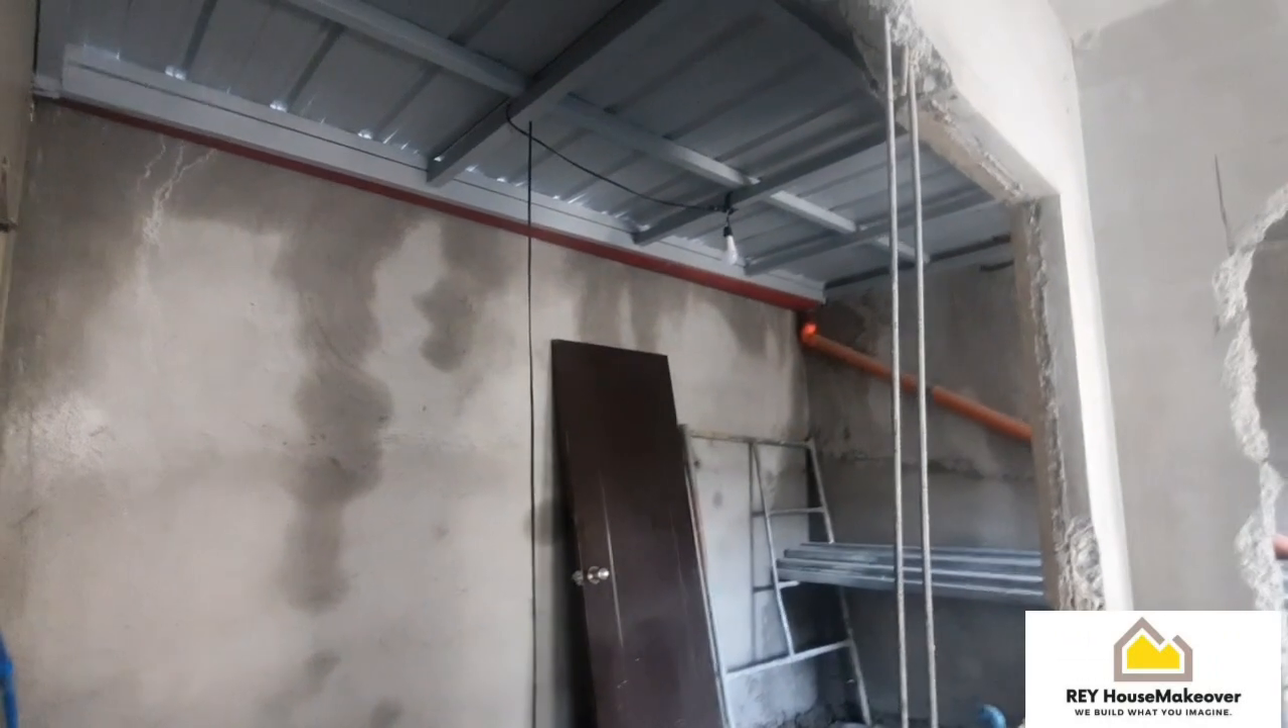So, ito pala is nalagyan na nila ng, ng bubong.